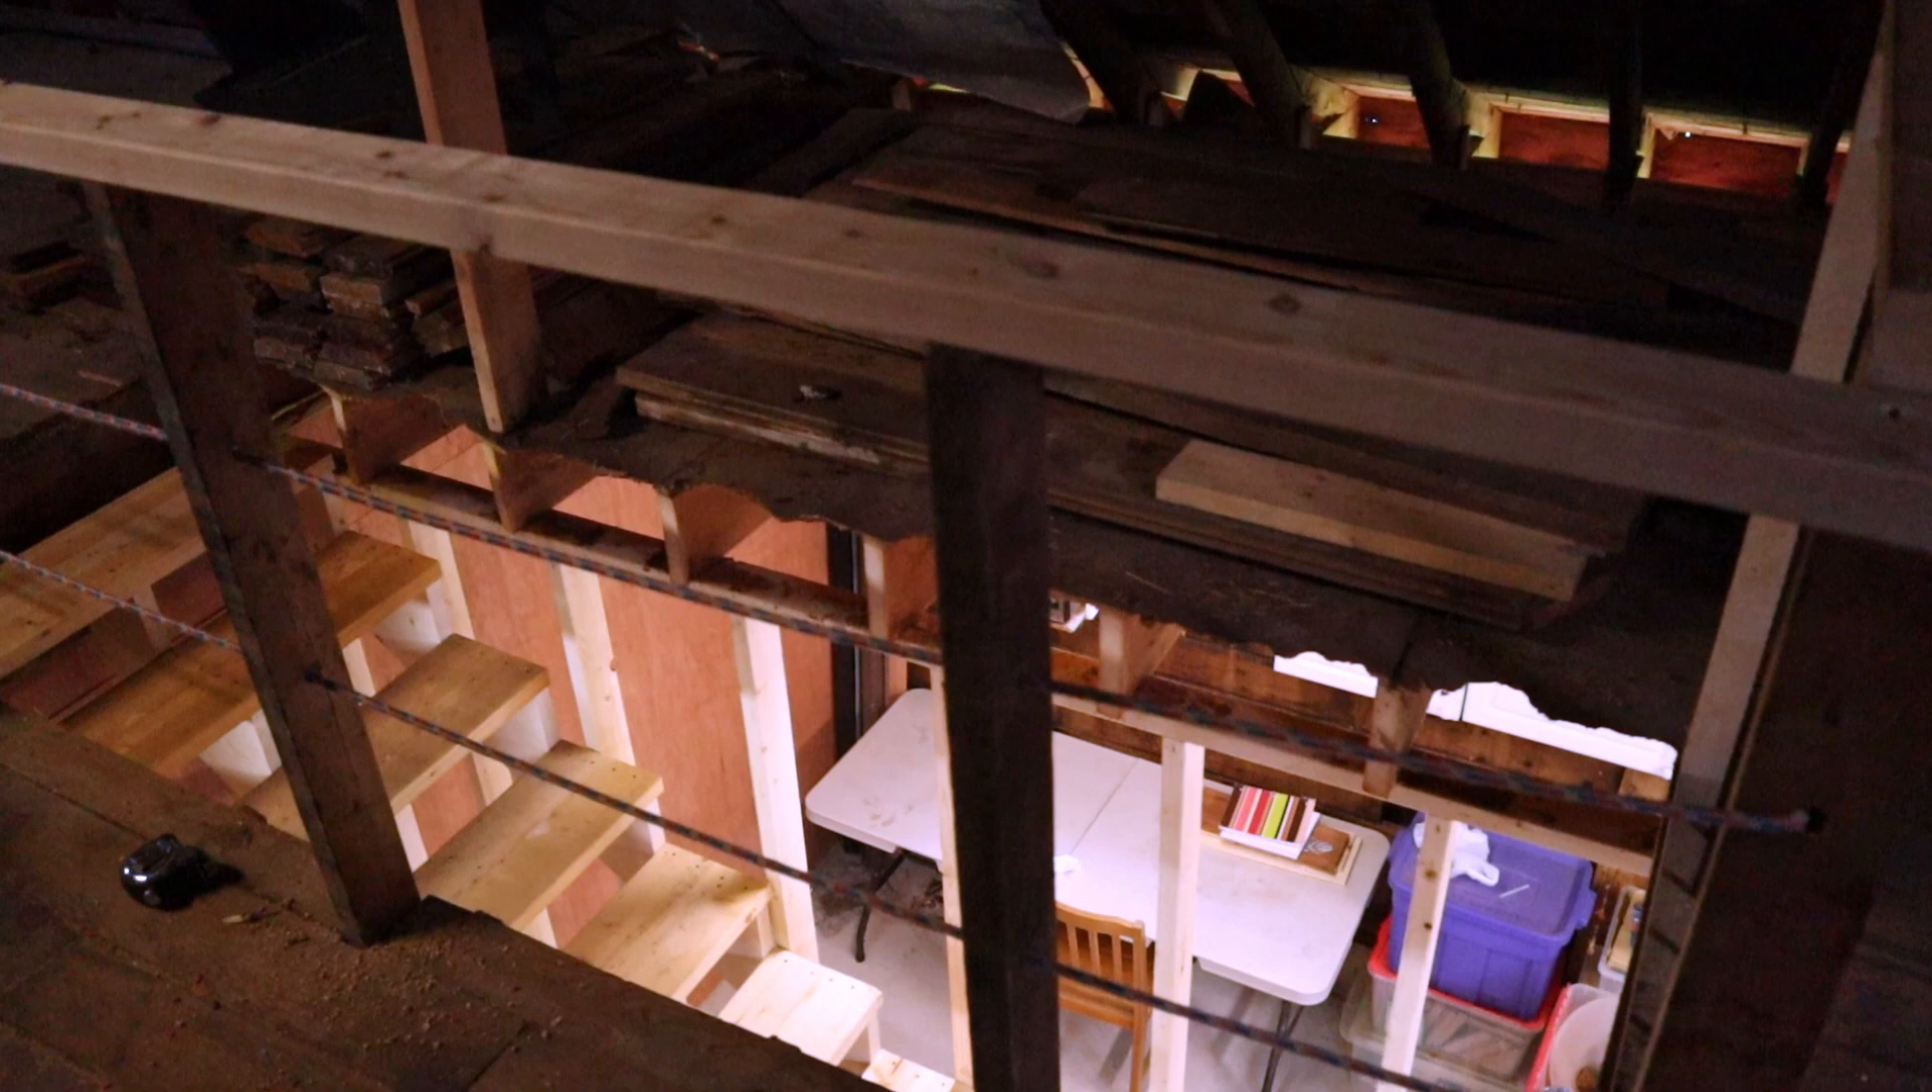I did have one 2x4 left over, so I used that for the top rail.